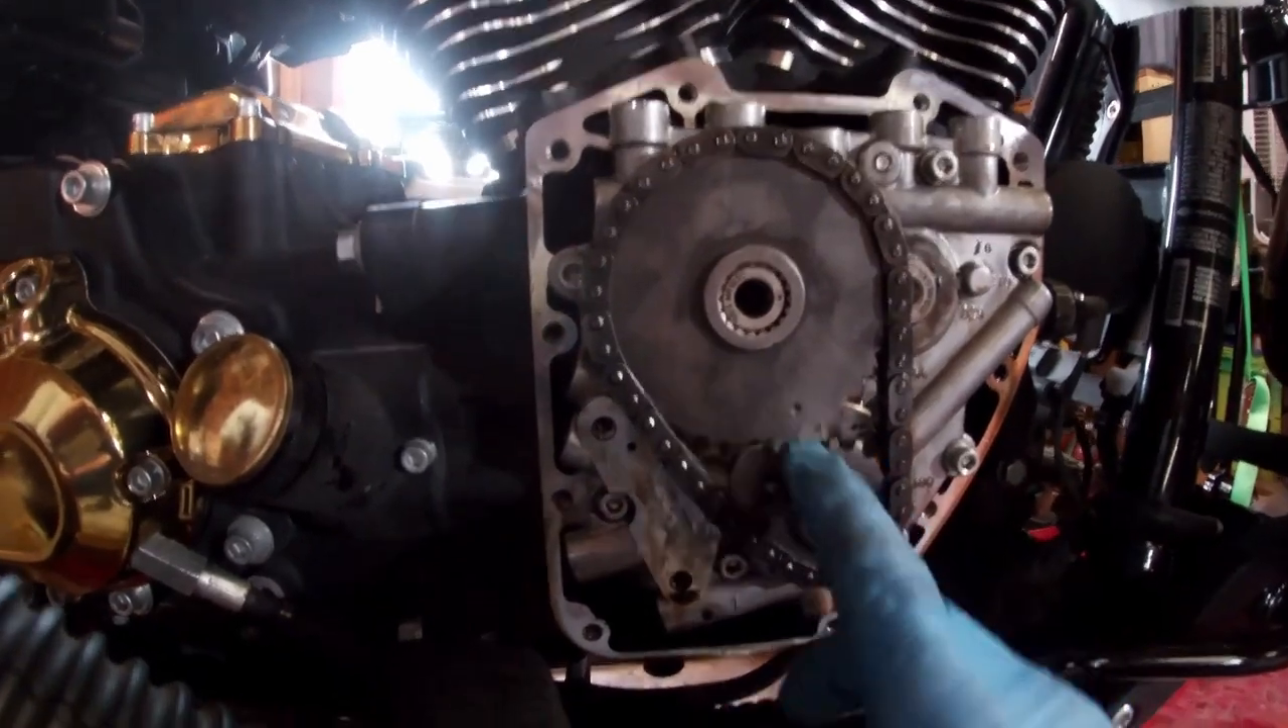Okay, so now I've reassembled the sprockets on there with the chain this time.